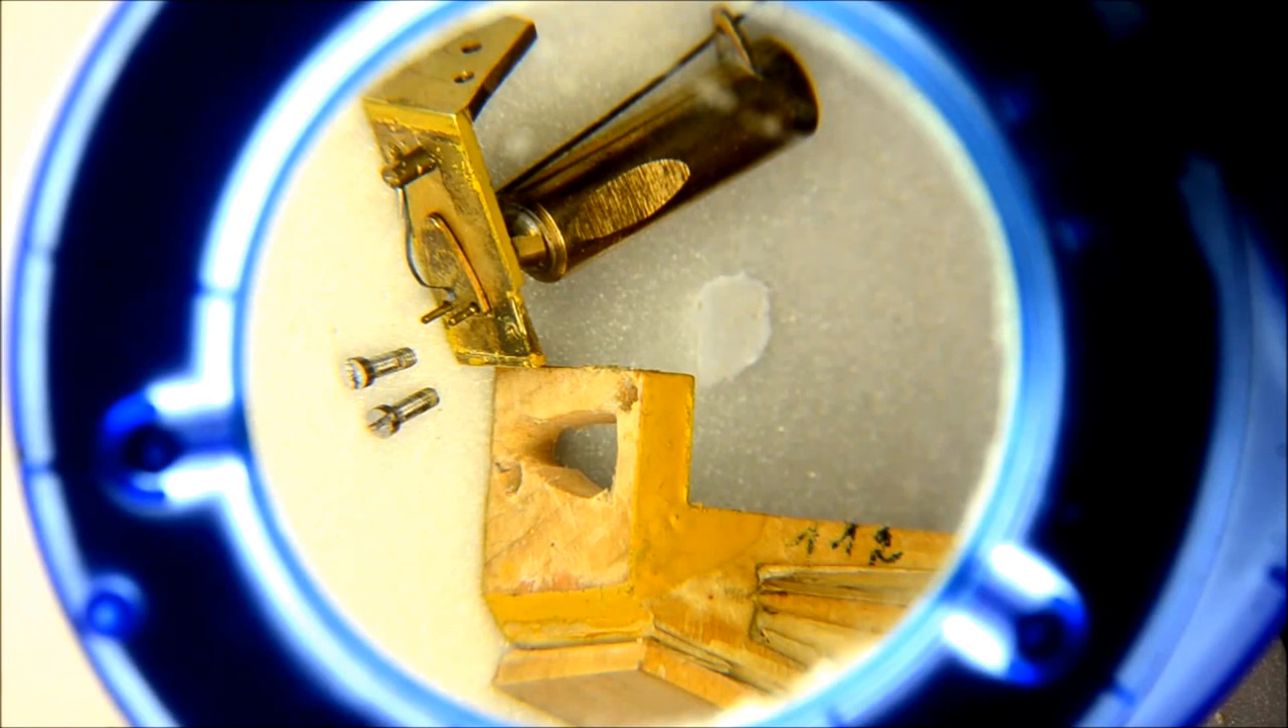I have the slide whistle disassembled from the wooden bellows body.